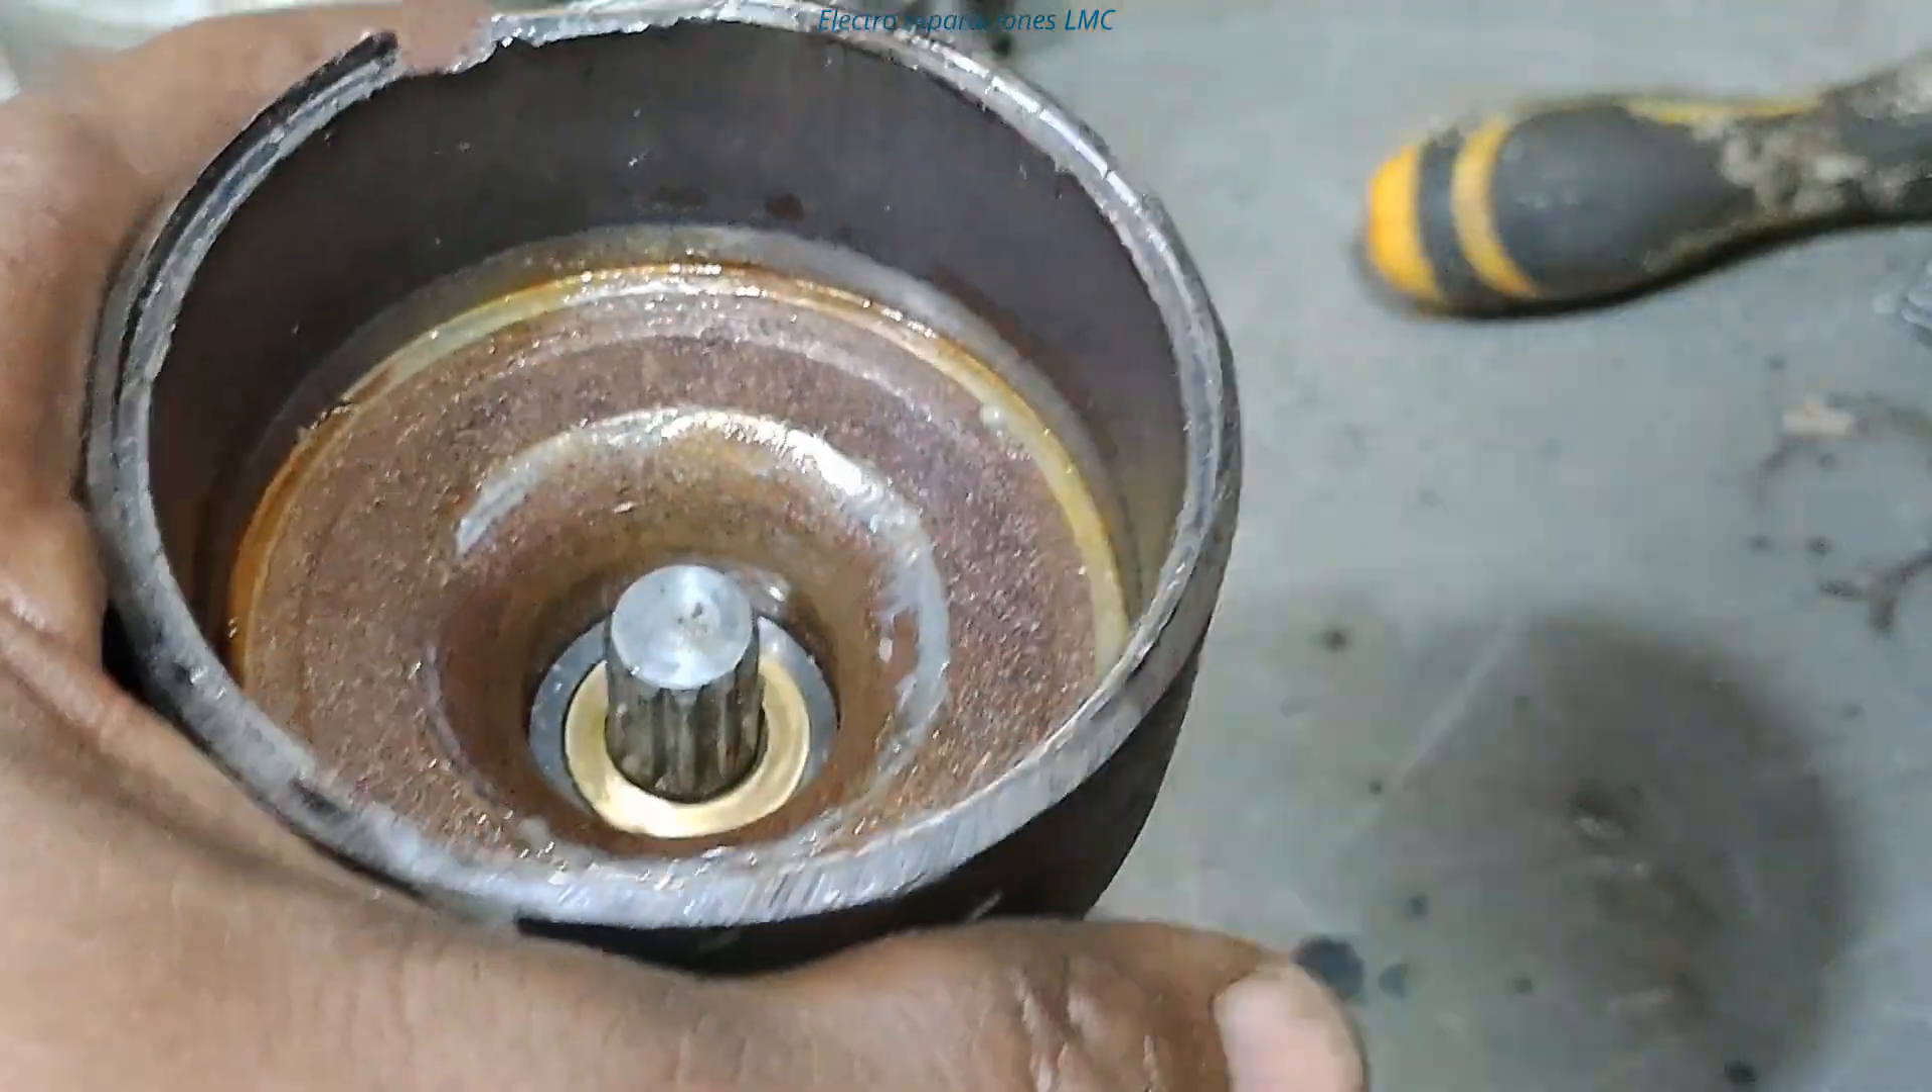Entonces aquí tenemos ya nuestro eje instalado.